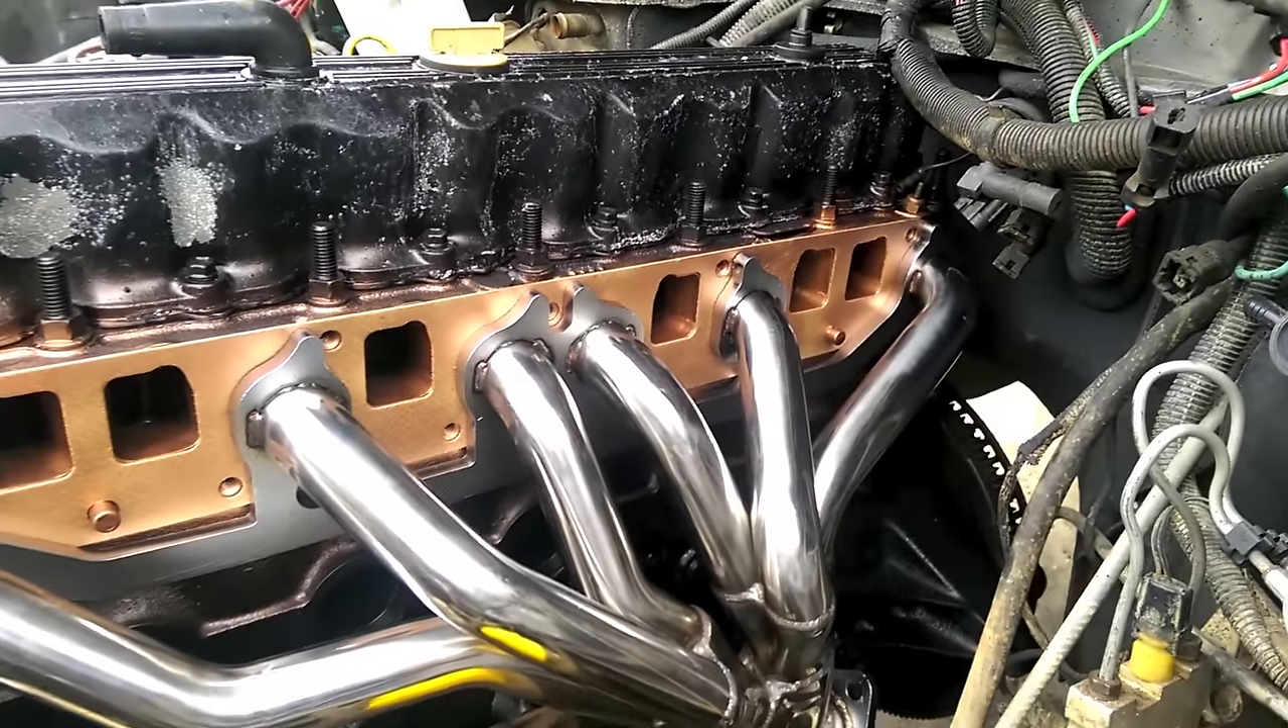All right, exhaust manifold is on. I could reuse my old washer and nut from the old Rennix head. So, this is on.